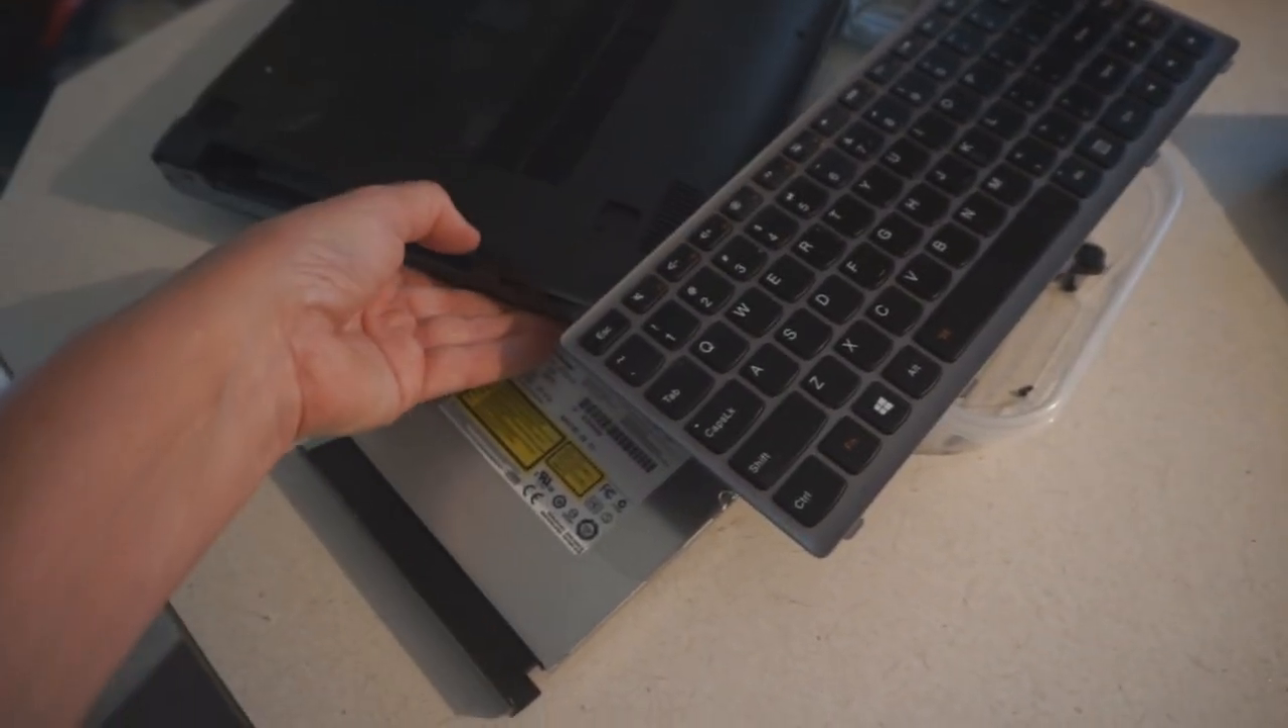As you can tell, my laptop, I've taken the keyboard off.